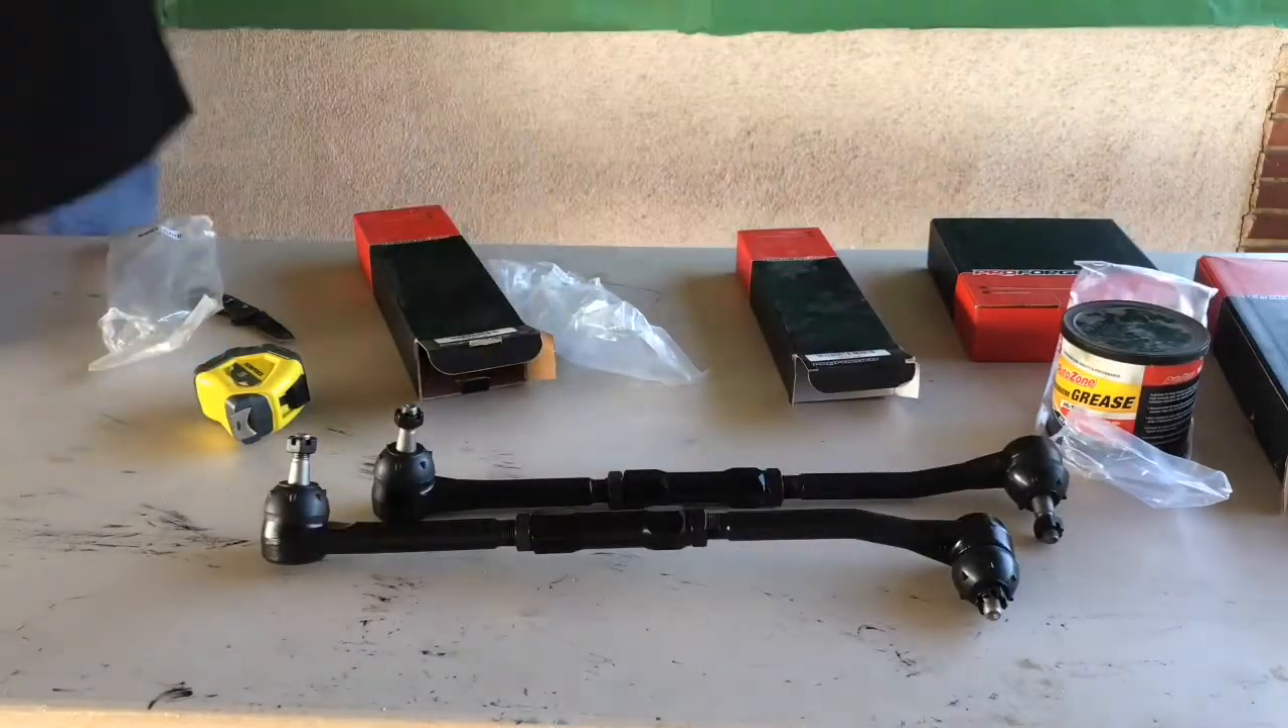And as you can see, we have two completed tie rod assemblies.